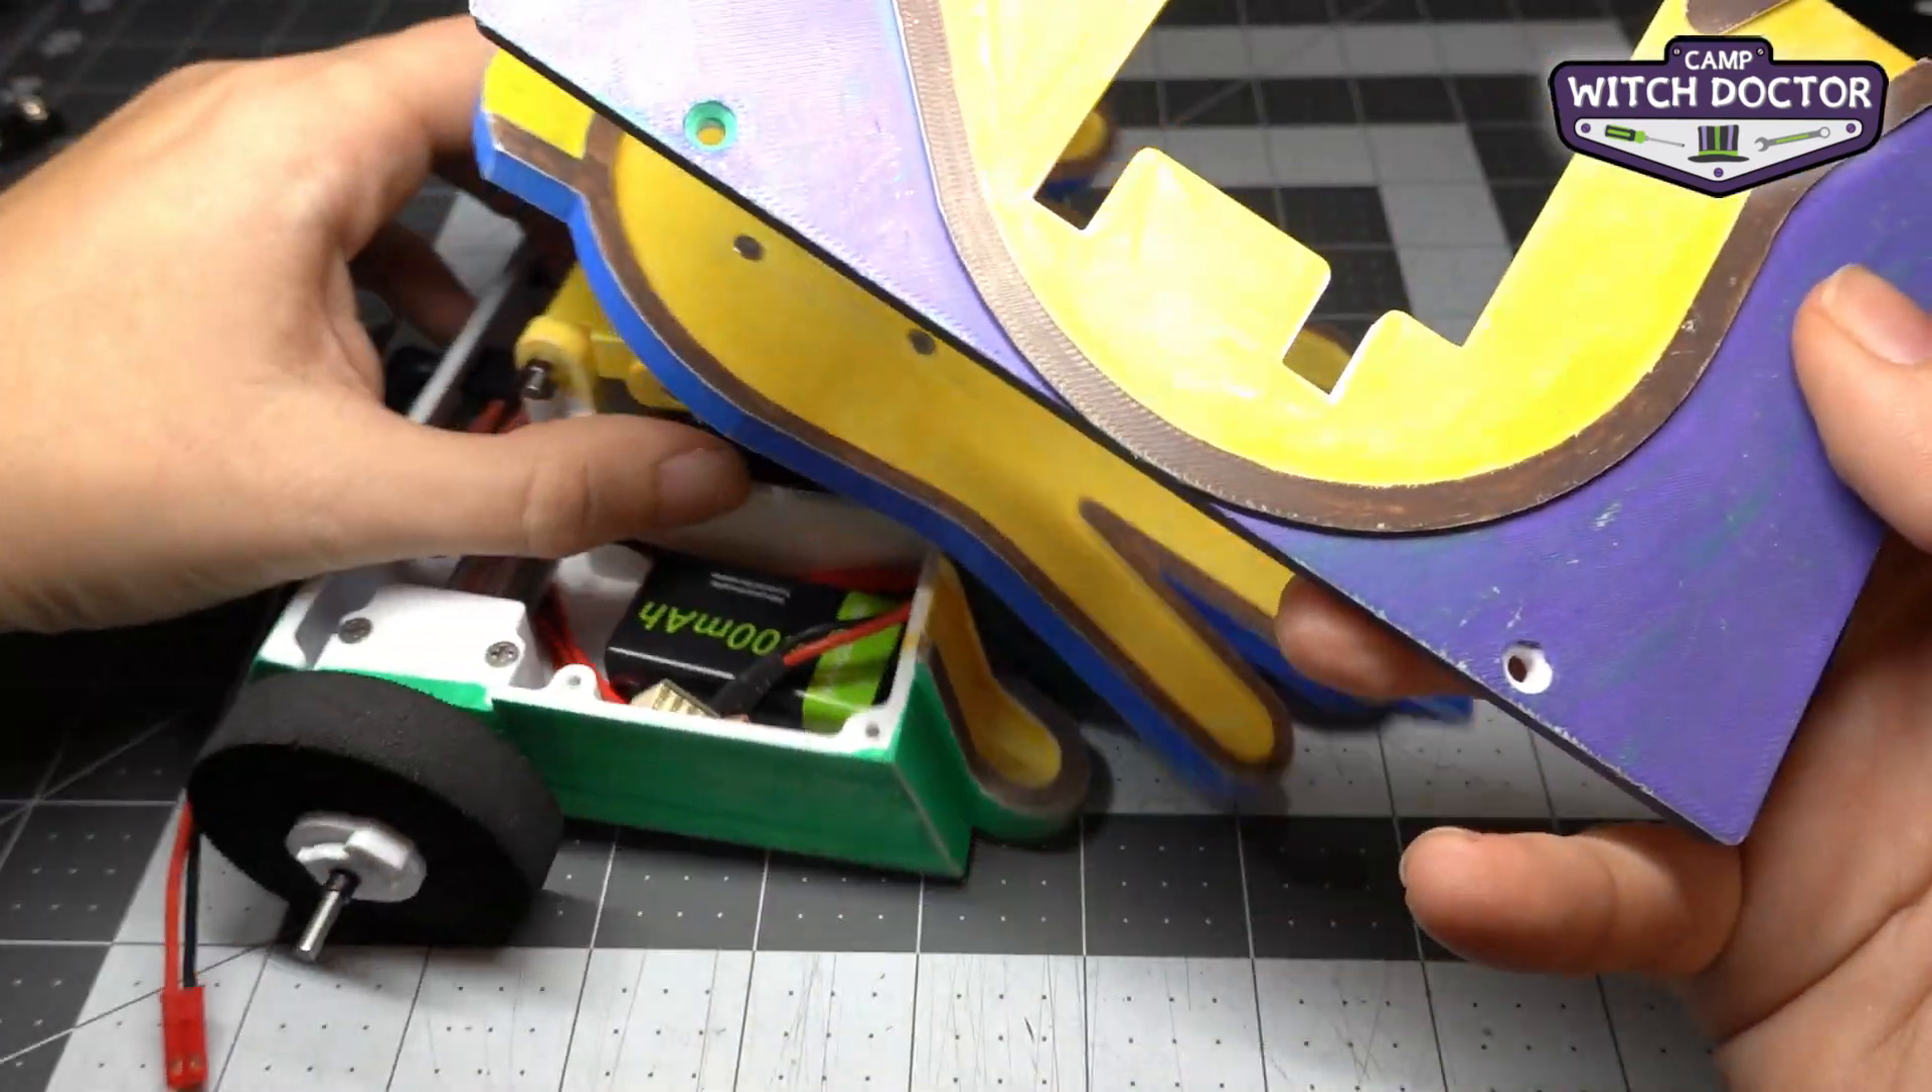And the last step to finish this robot is to put a top plate on.